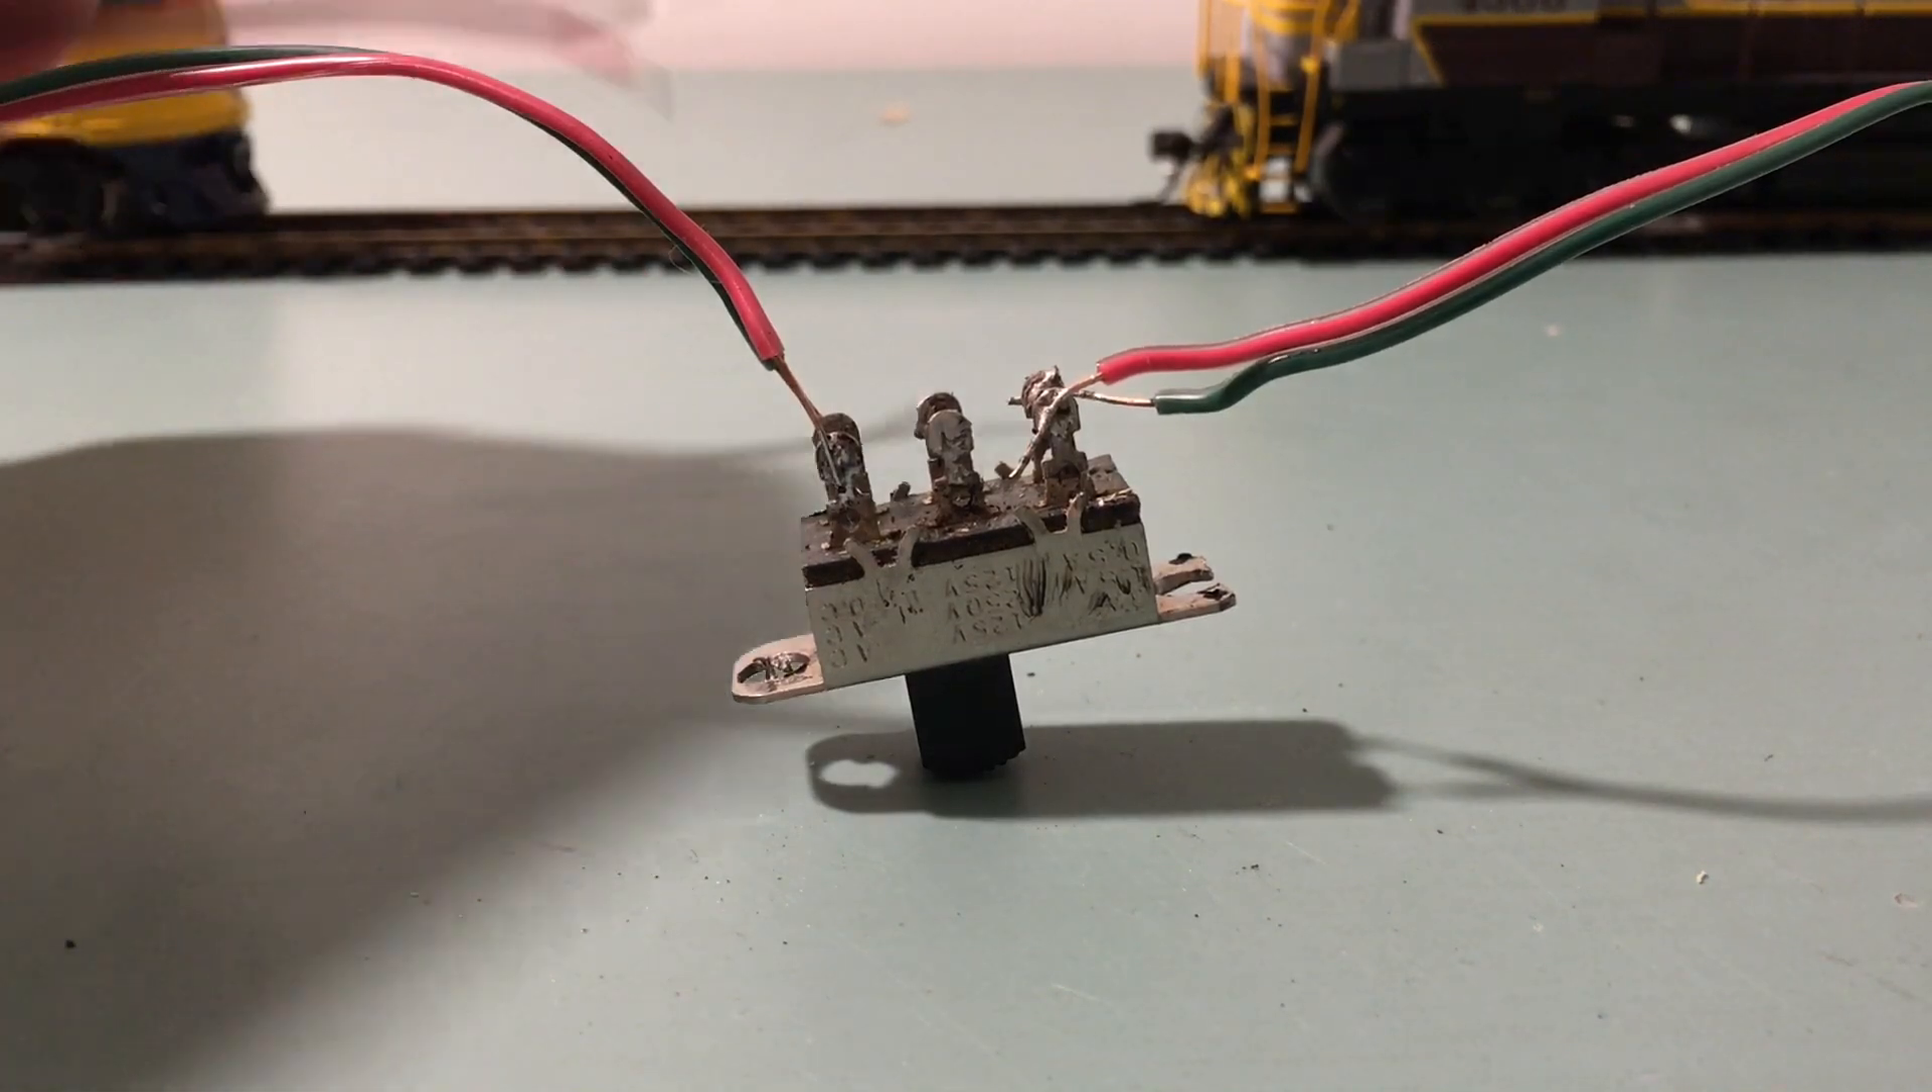And I've just gone ahead and soldered the wires from our DC controller up.